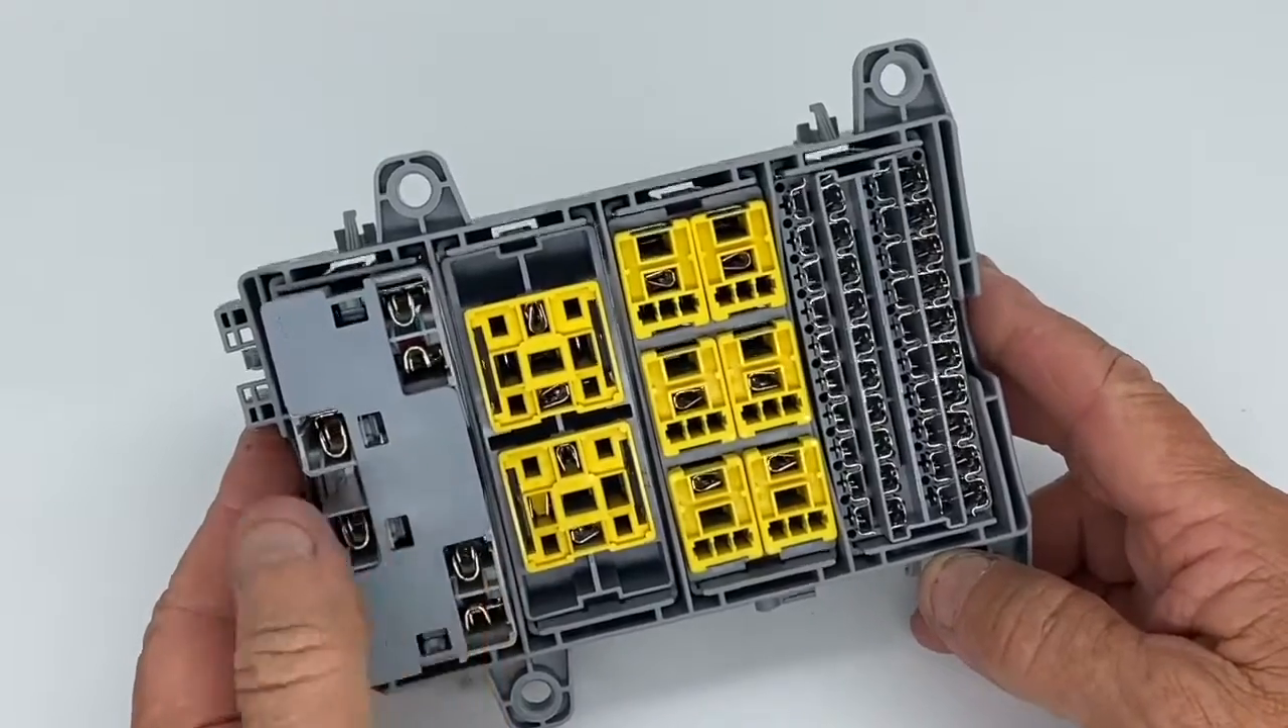You can see the back obviously not wired but the terminals are in there.